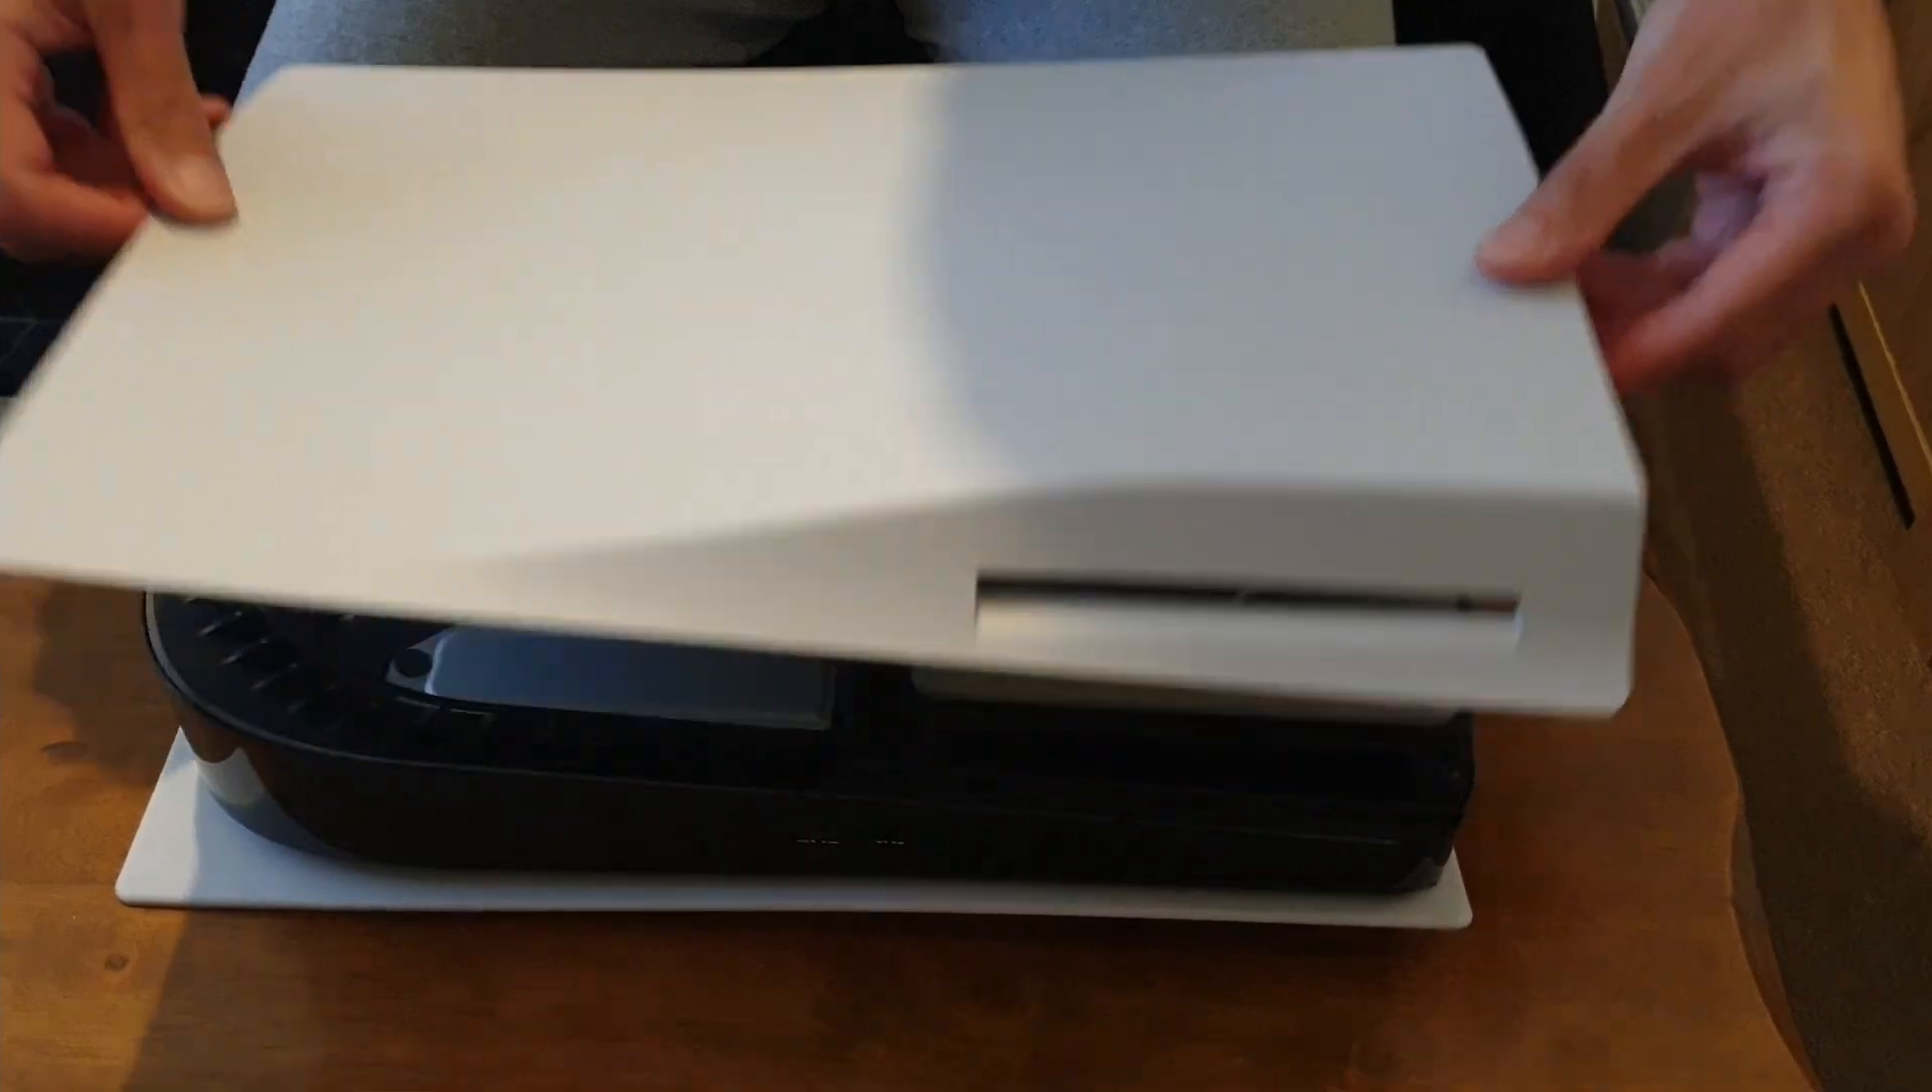That's the side panel off no scratches nothing.